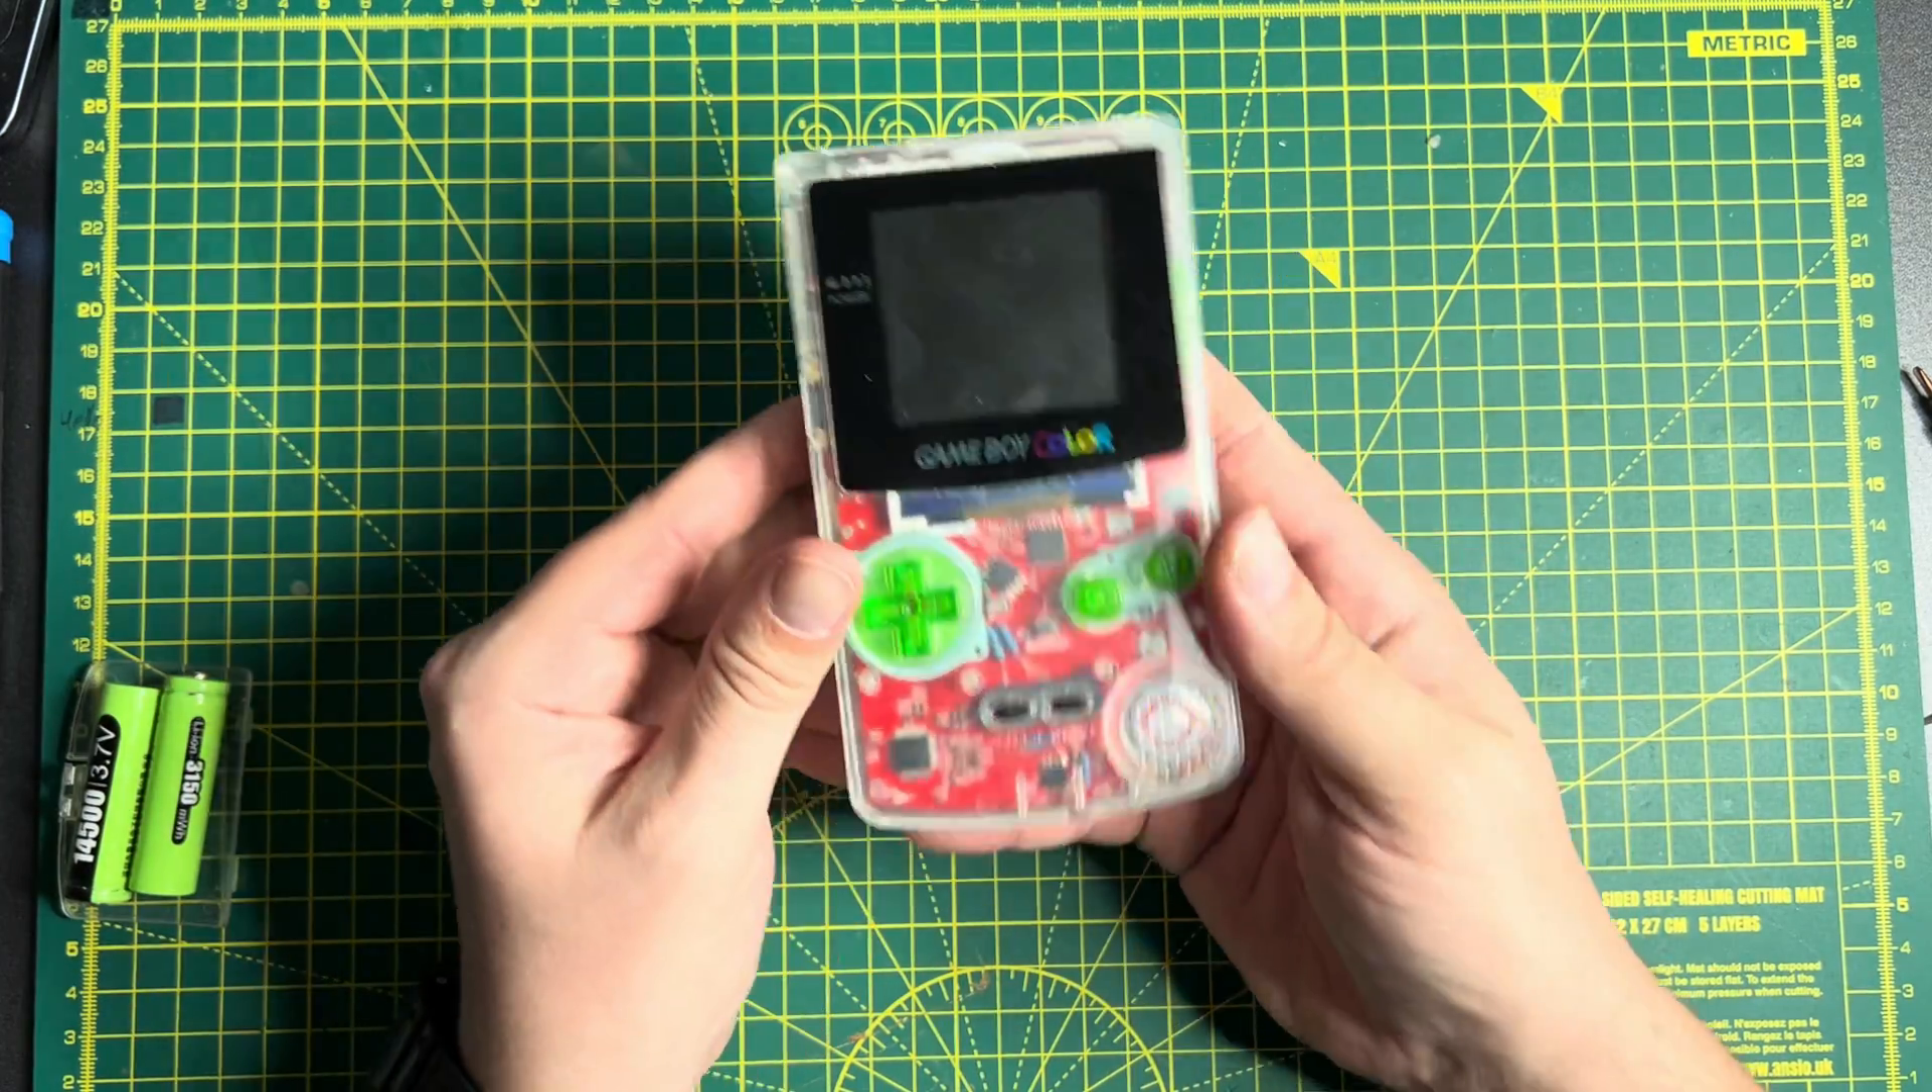So, we've now got everything buttoned up inside our Game Boy colour case.